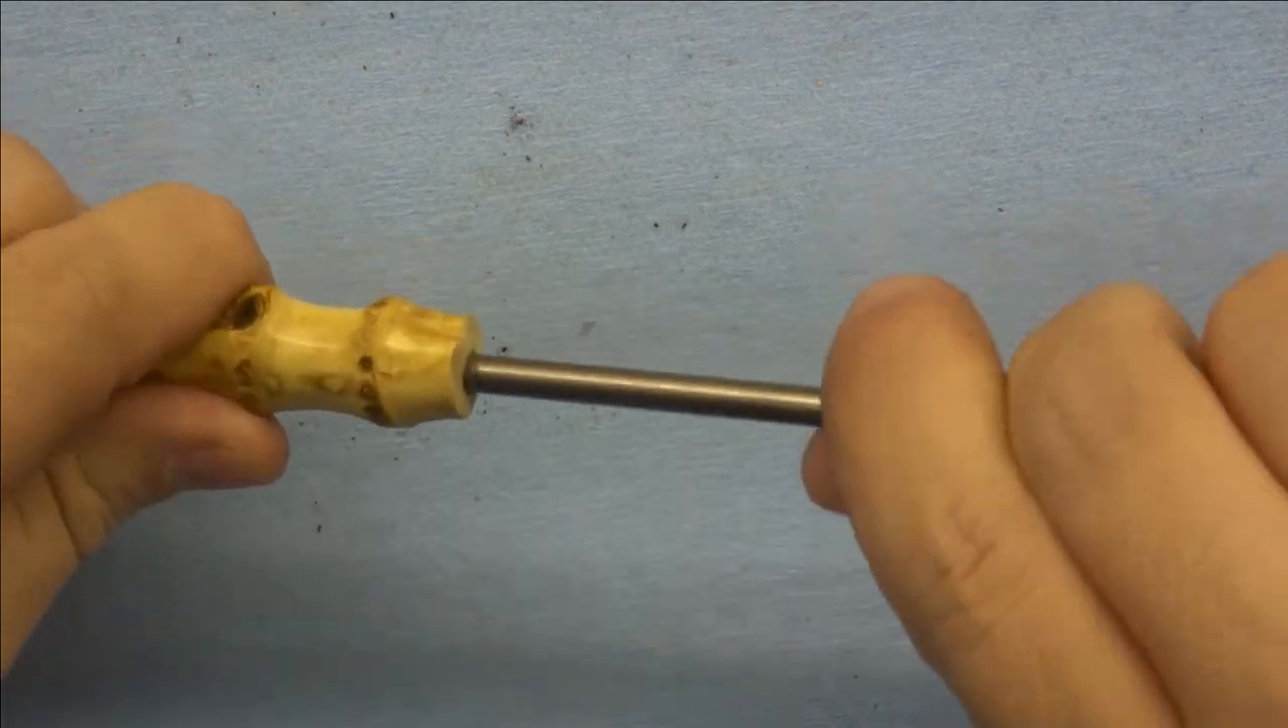I have some thin wall 3 16ths inch stainless steel tubing and you can see that that fits in there nicely.